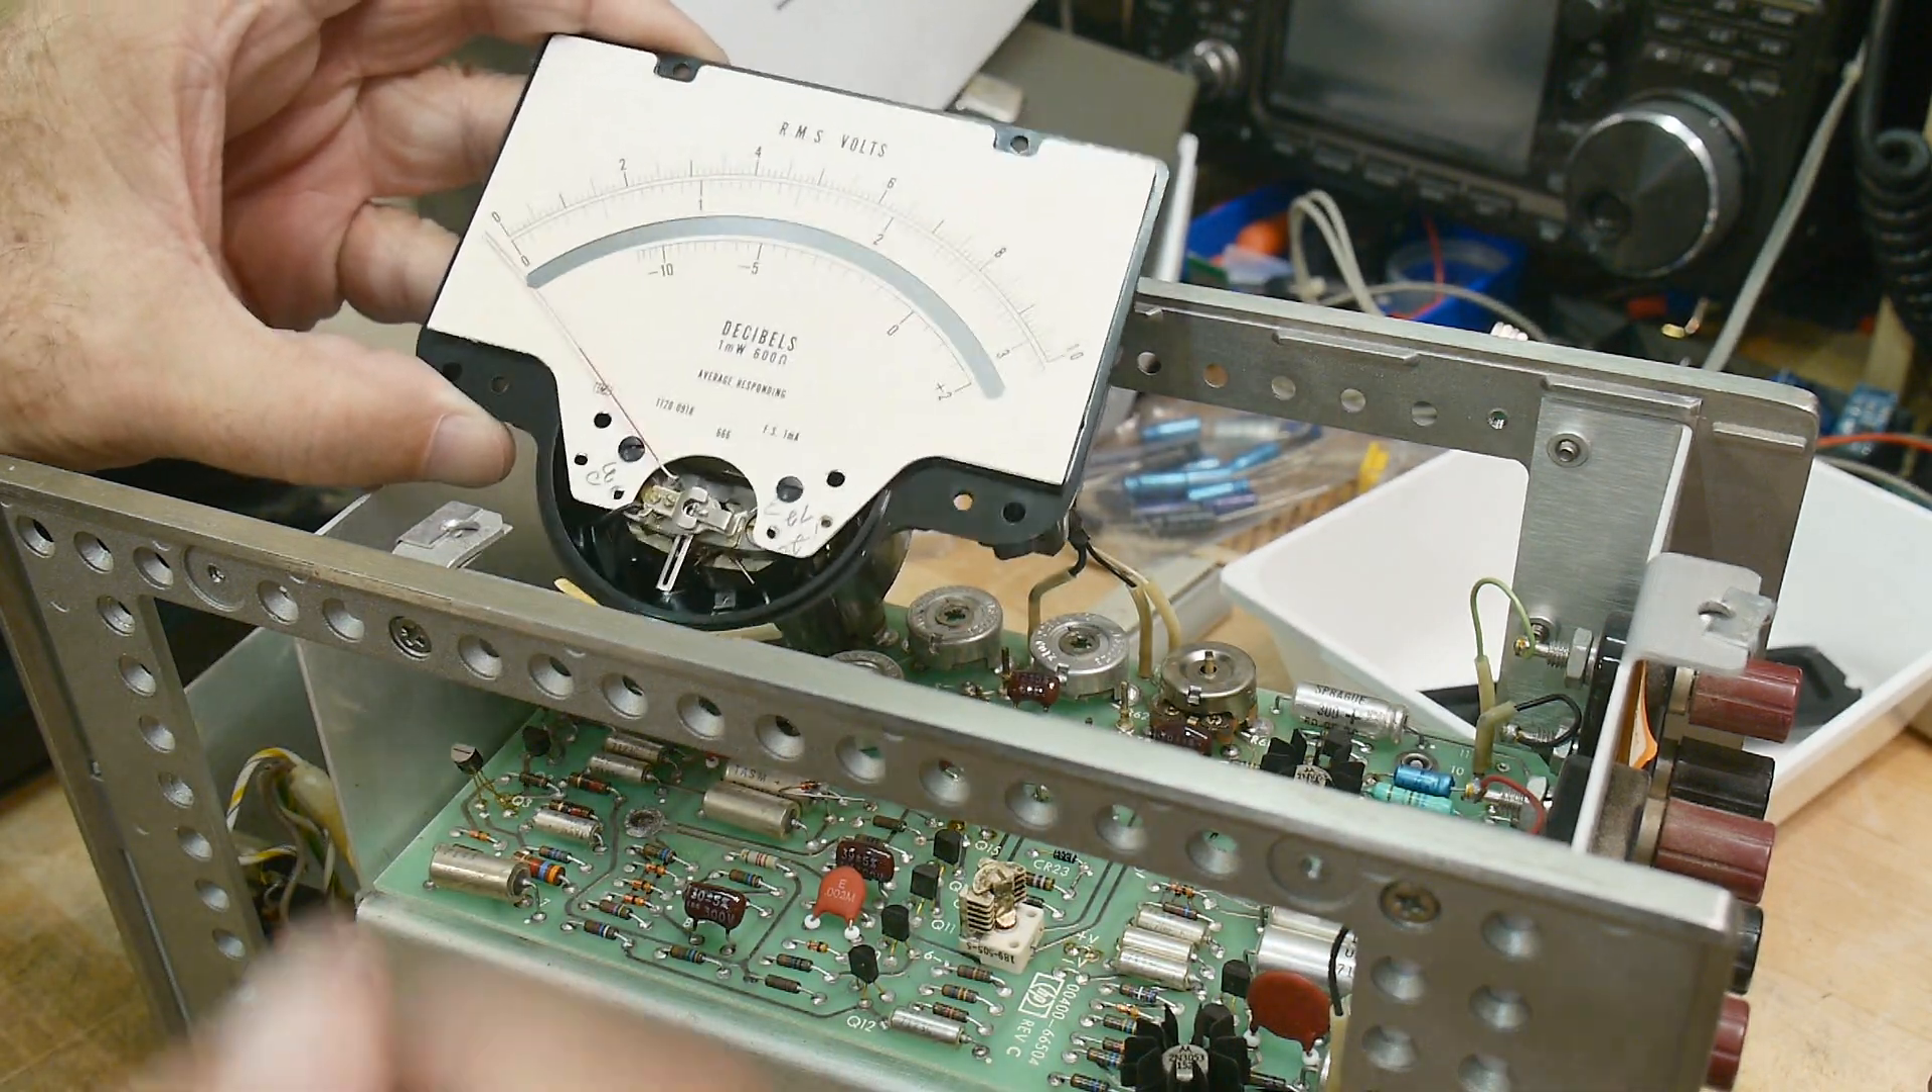All right, I've taken the front off, and I've removed the meter, and let's see, can I zoom in?